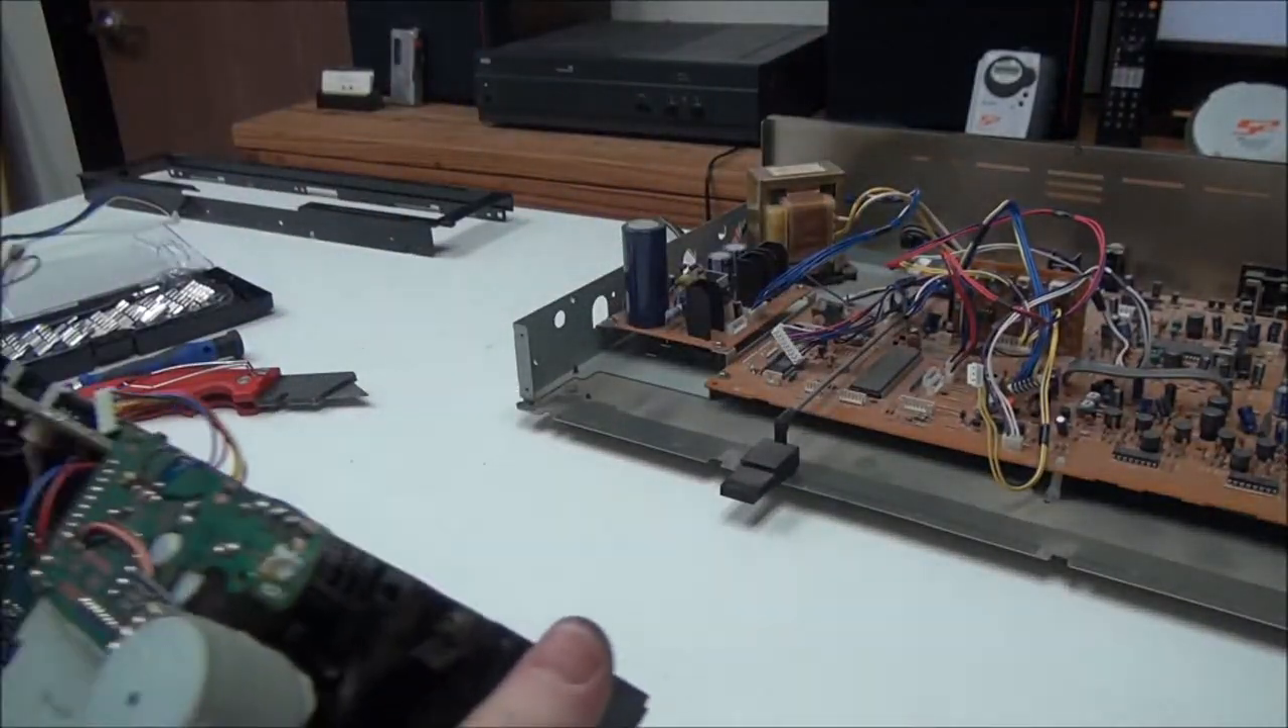All right, now we've got the front panel off.